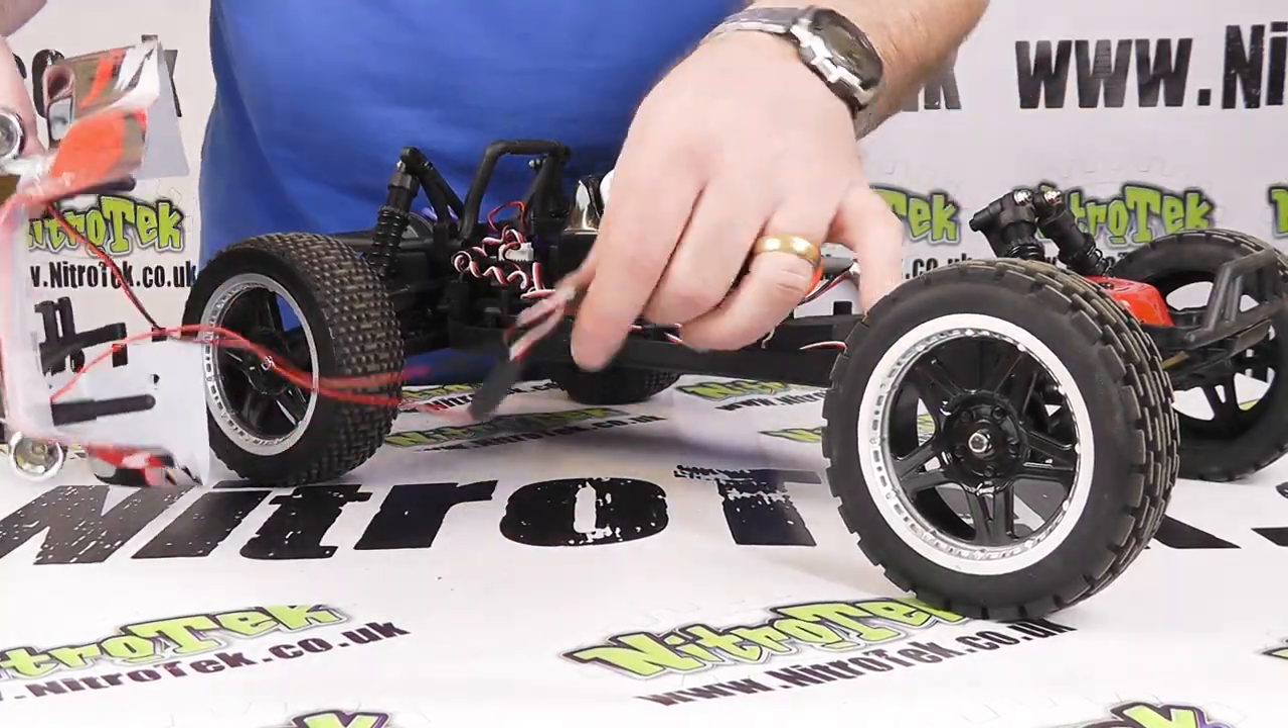Now, you see obviously that we've got the wires still to the light so I can literally just unplug those.